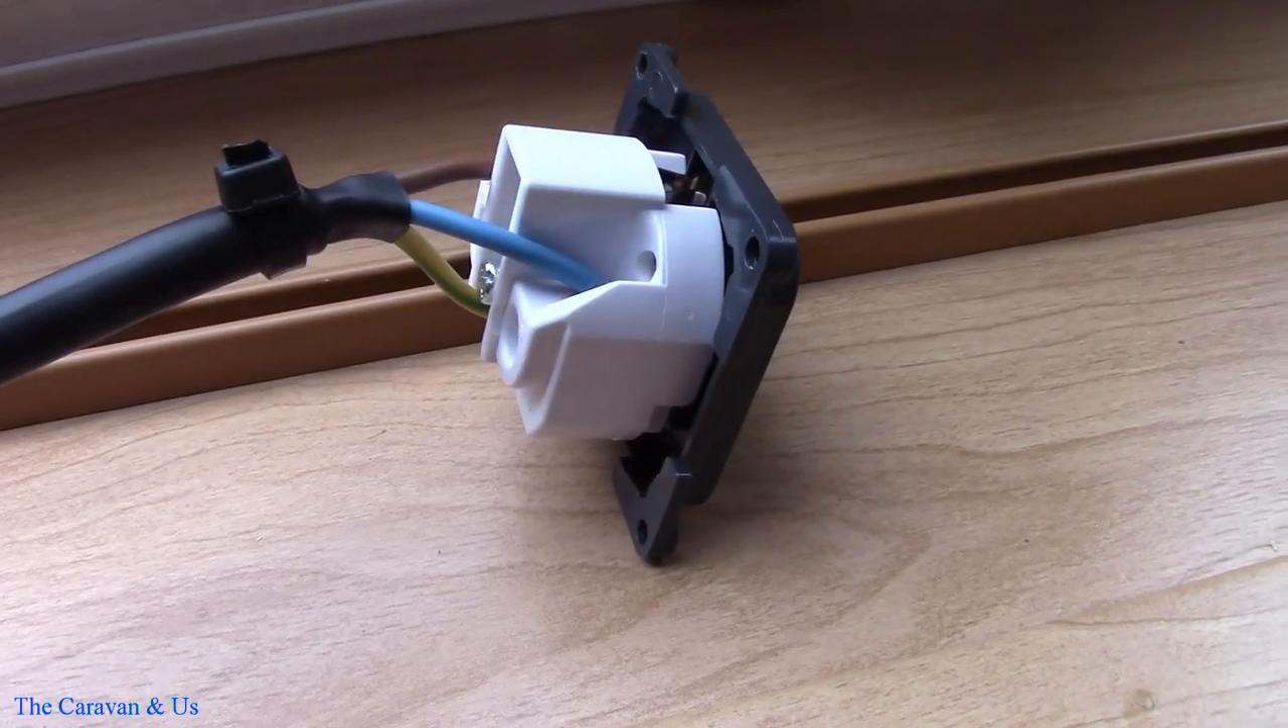So we've got the 230 socket wired up. I've shrink wrapped just the ends.